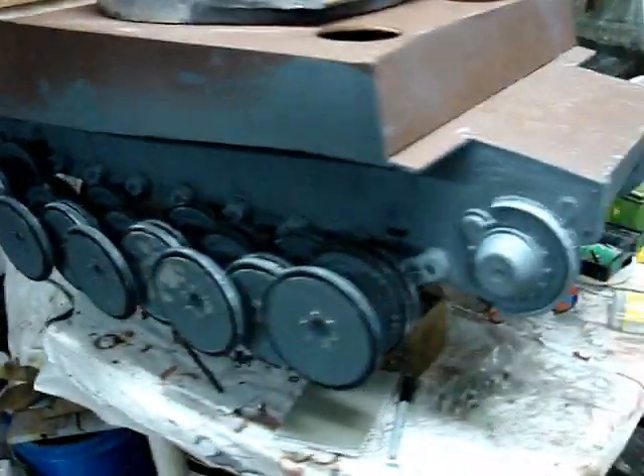As we can see since the last video, the tank suspension is completed and the wheels have been added.